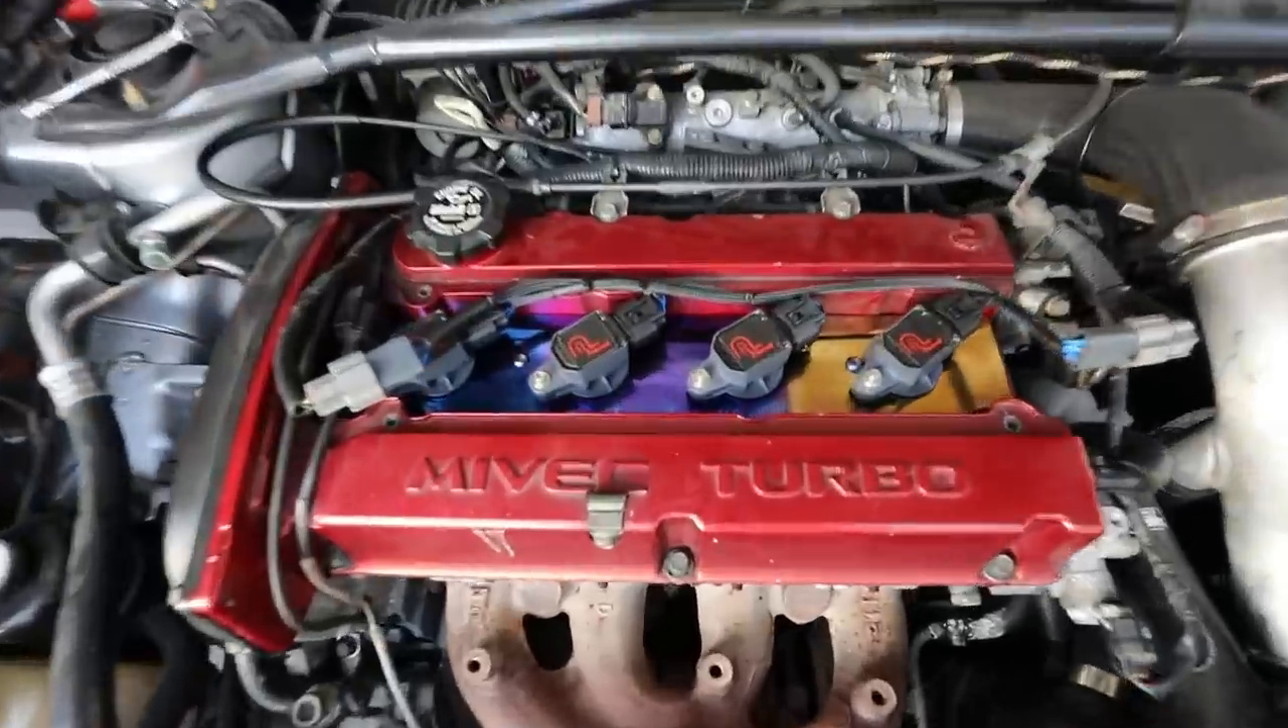All right, we got the coil pack installed and cleaned up.